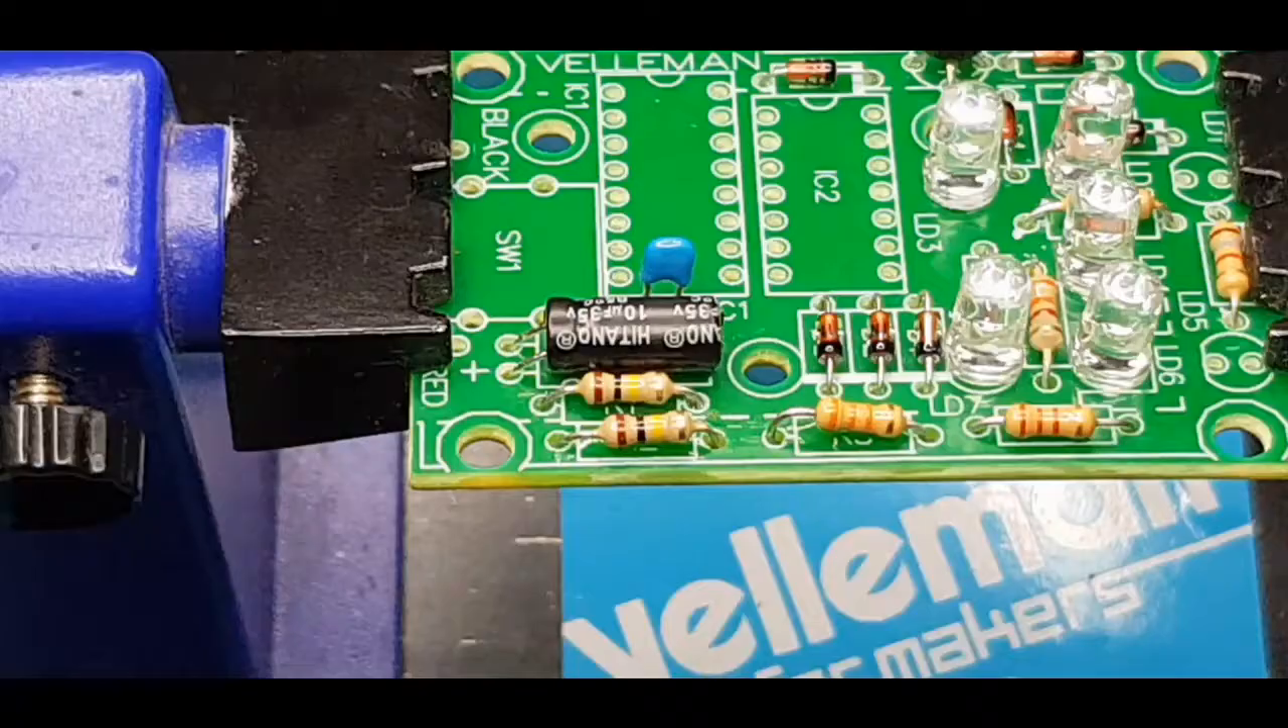Right so that's the two capacitors in.